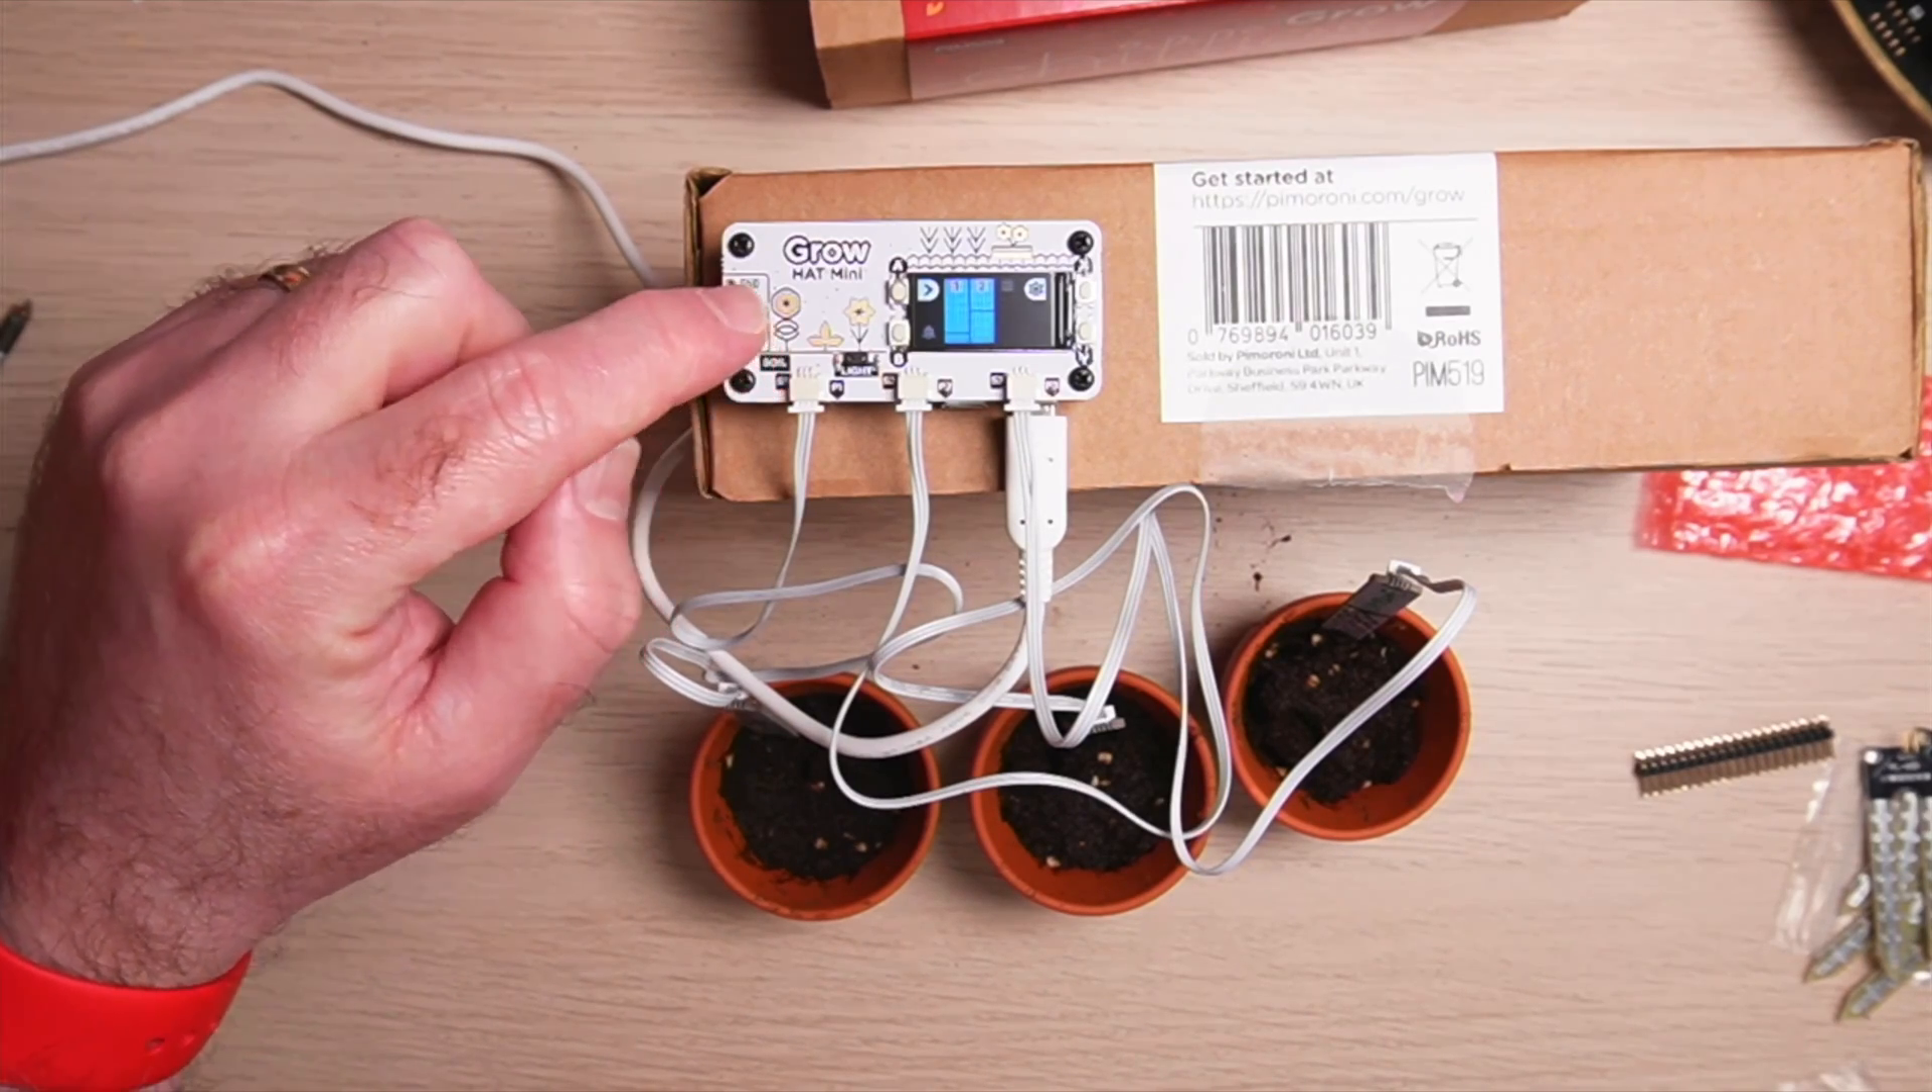So here we are we finally booted back up and i've got the grow hat mini here and all three sensors are connected up.